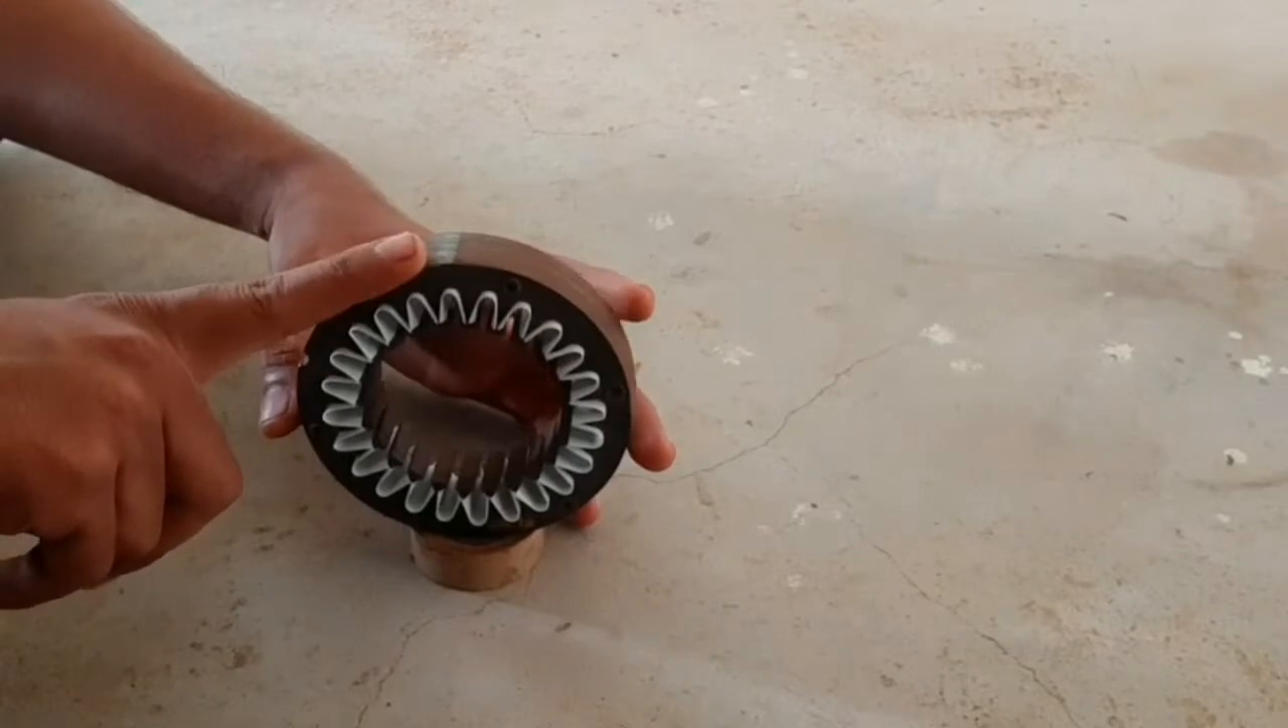इसमें 24 स्लोट होते हैं तो मैंने सभी में पेपर को अच्छे से लगा लिया है।